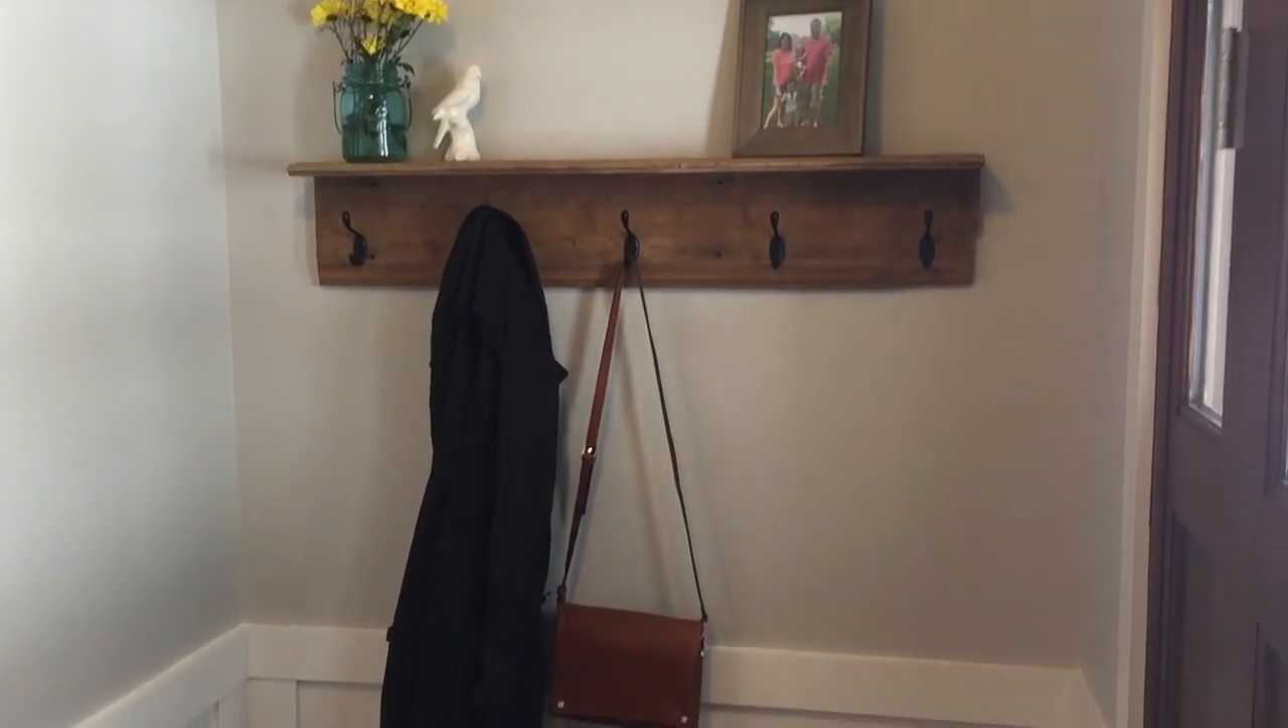All right, as you can see, I have the shelf. It's all complete and everything's hanging on the wall and it came out beautiful.